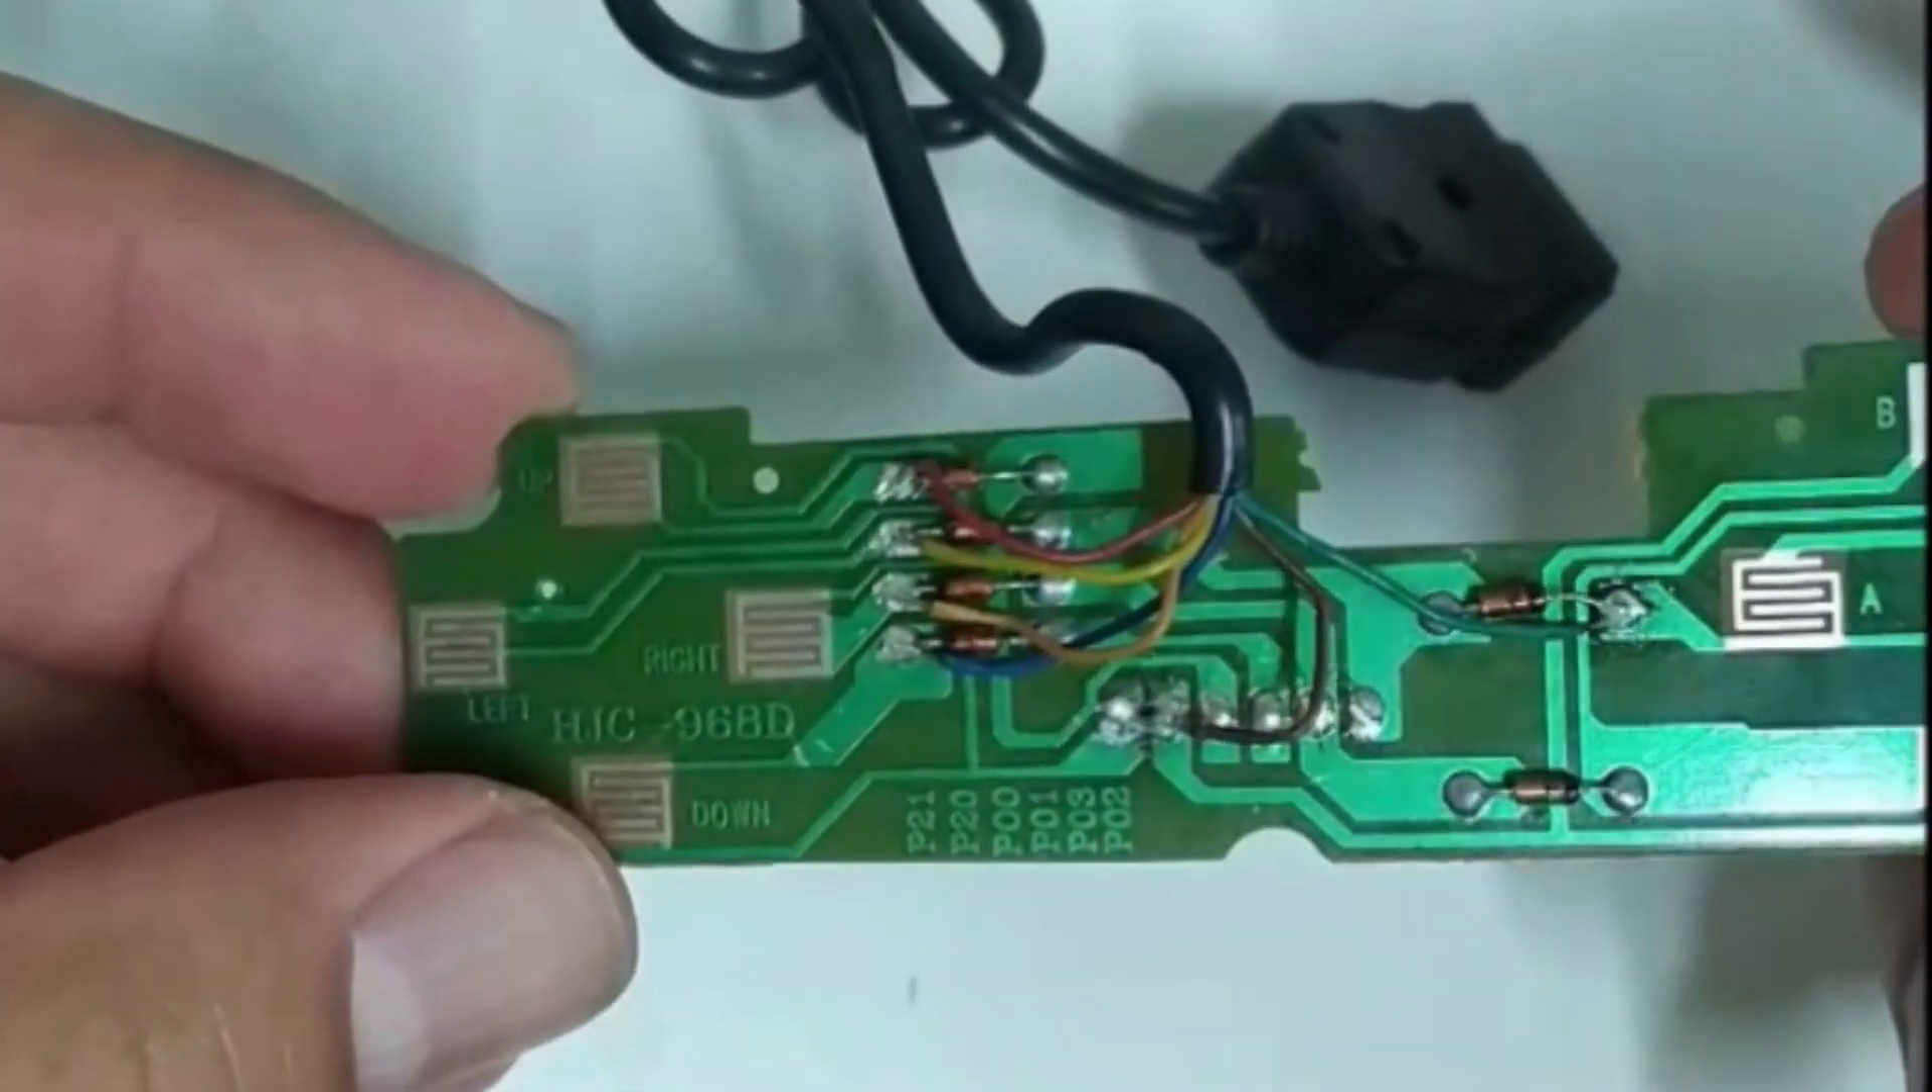And there's the complete soldering. Eh, not that pretty but it's there.